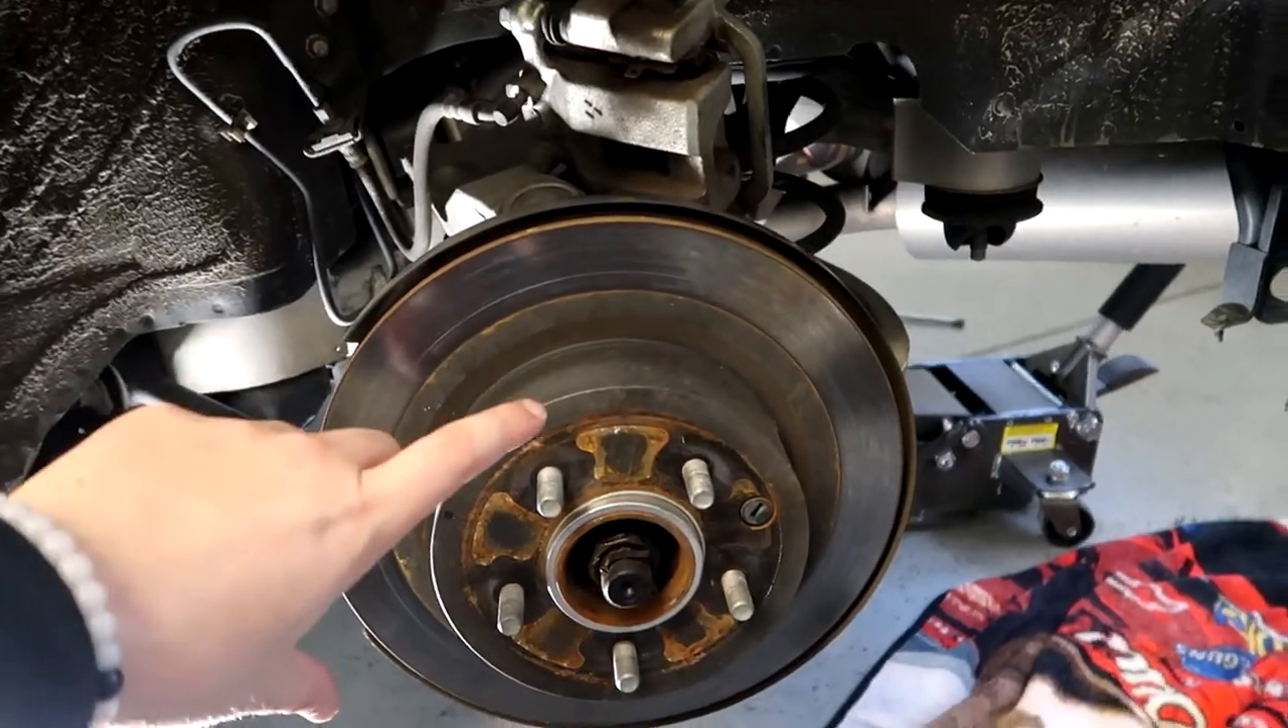So now that we've got the caliper out of the way we should just be able to slide these rotors off.